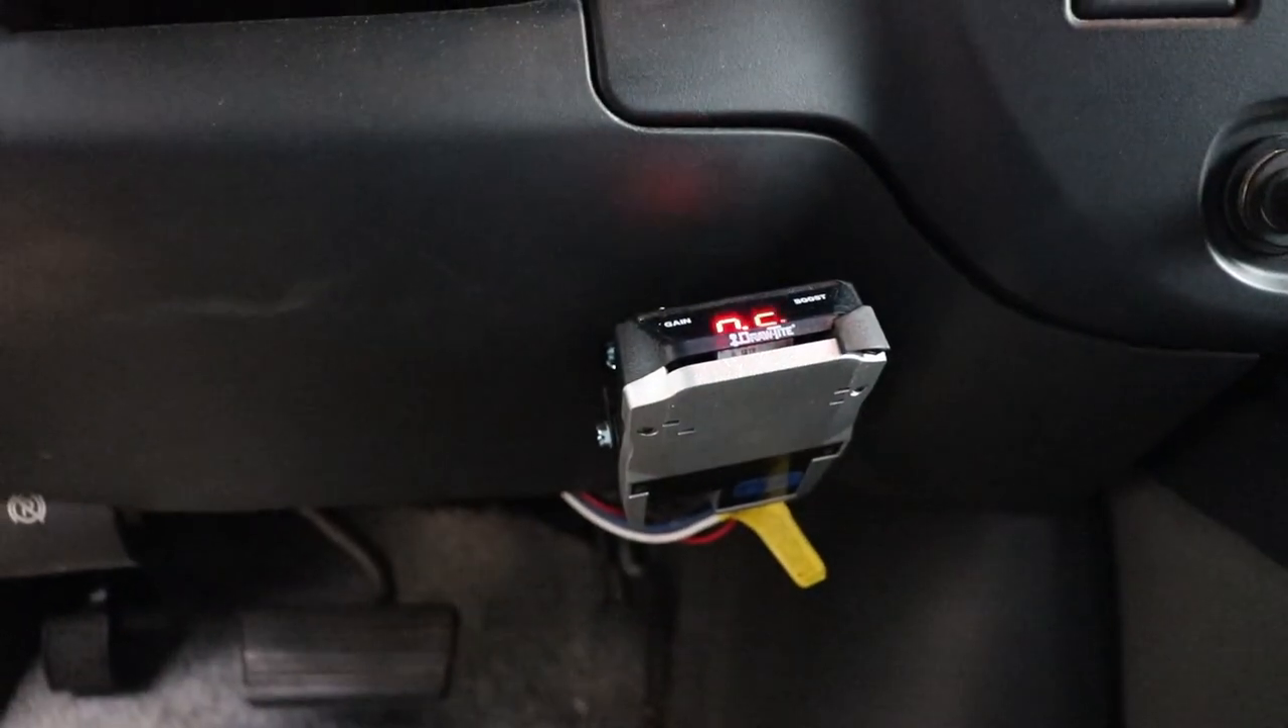All right so it took me most of the day but I got things wired up here I got the brake controller here so it eventually it'll go to sleep so it's not killing the battery.